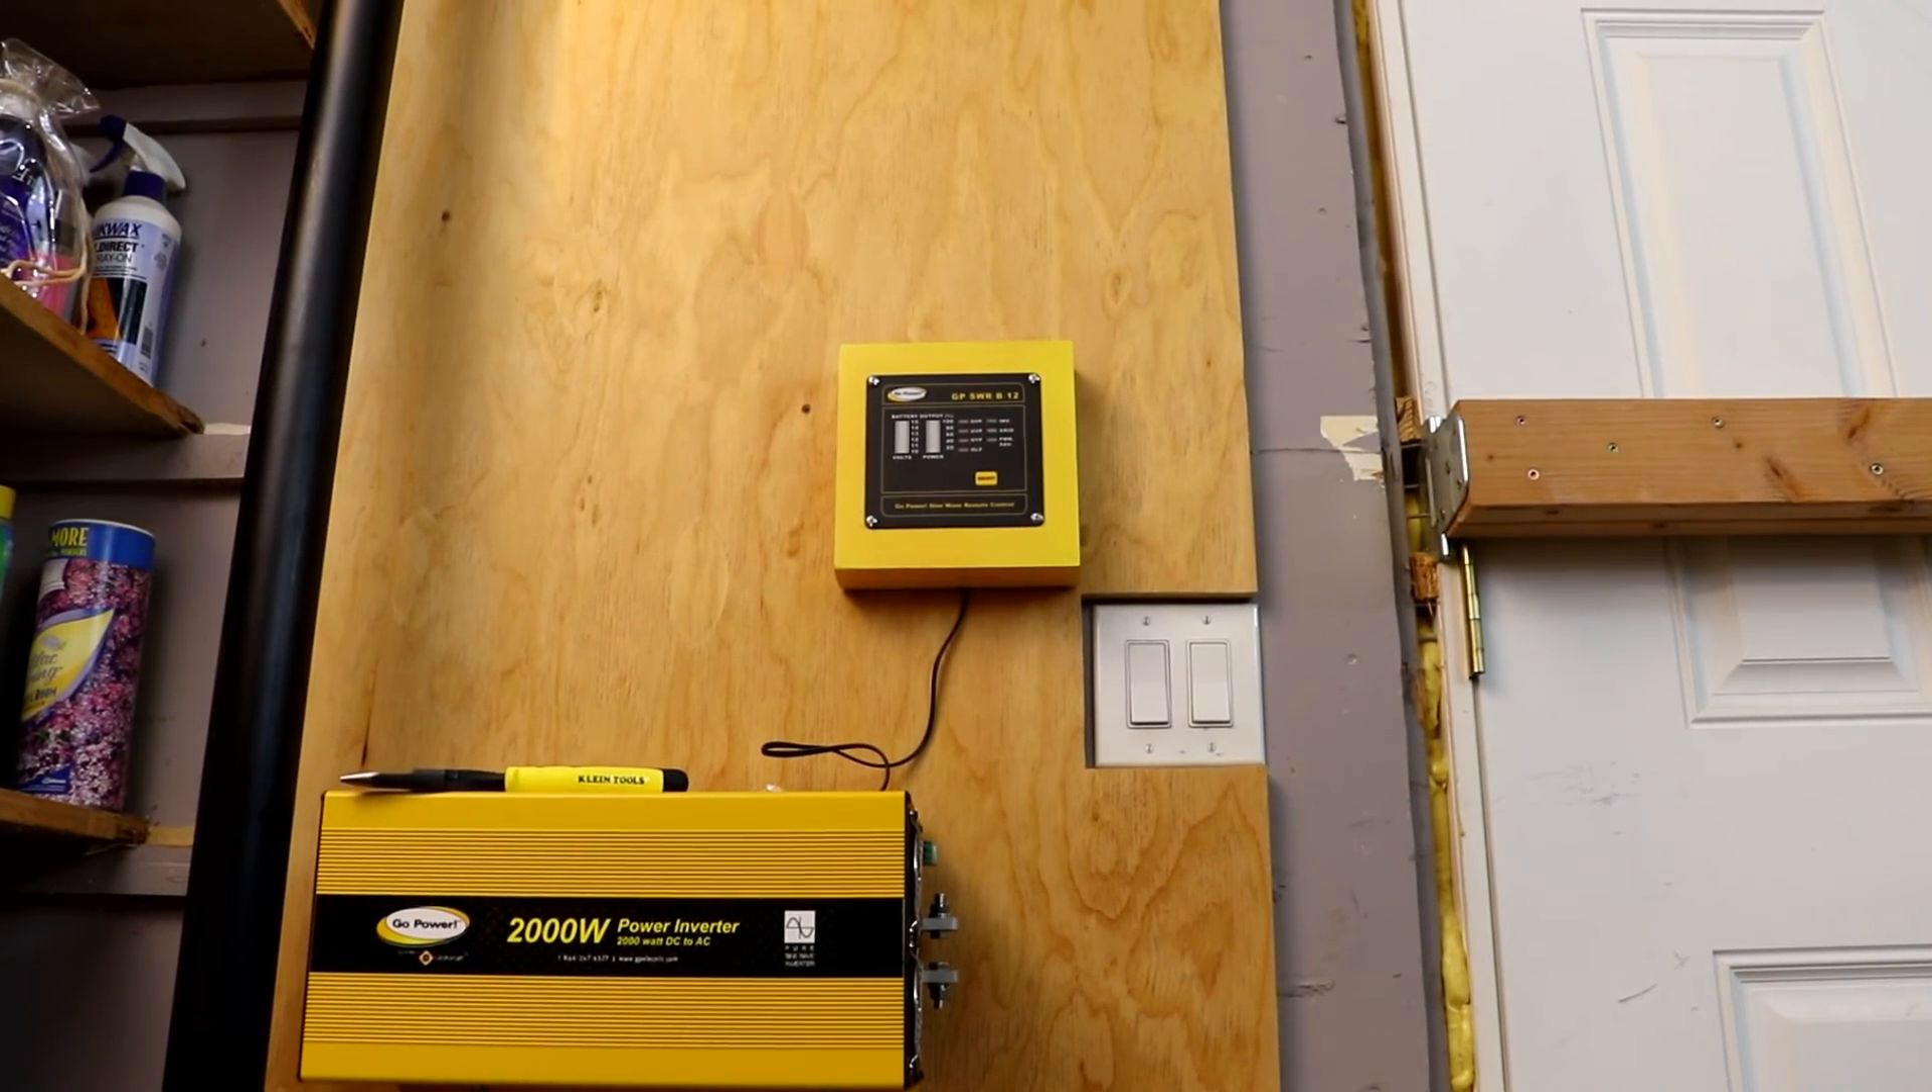The switch and meter are now mounted on the board as well.